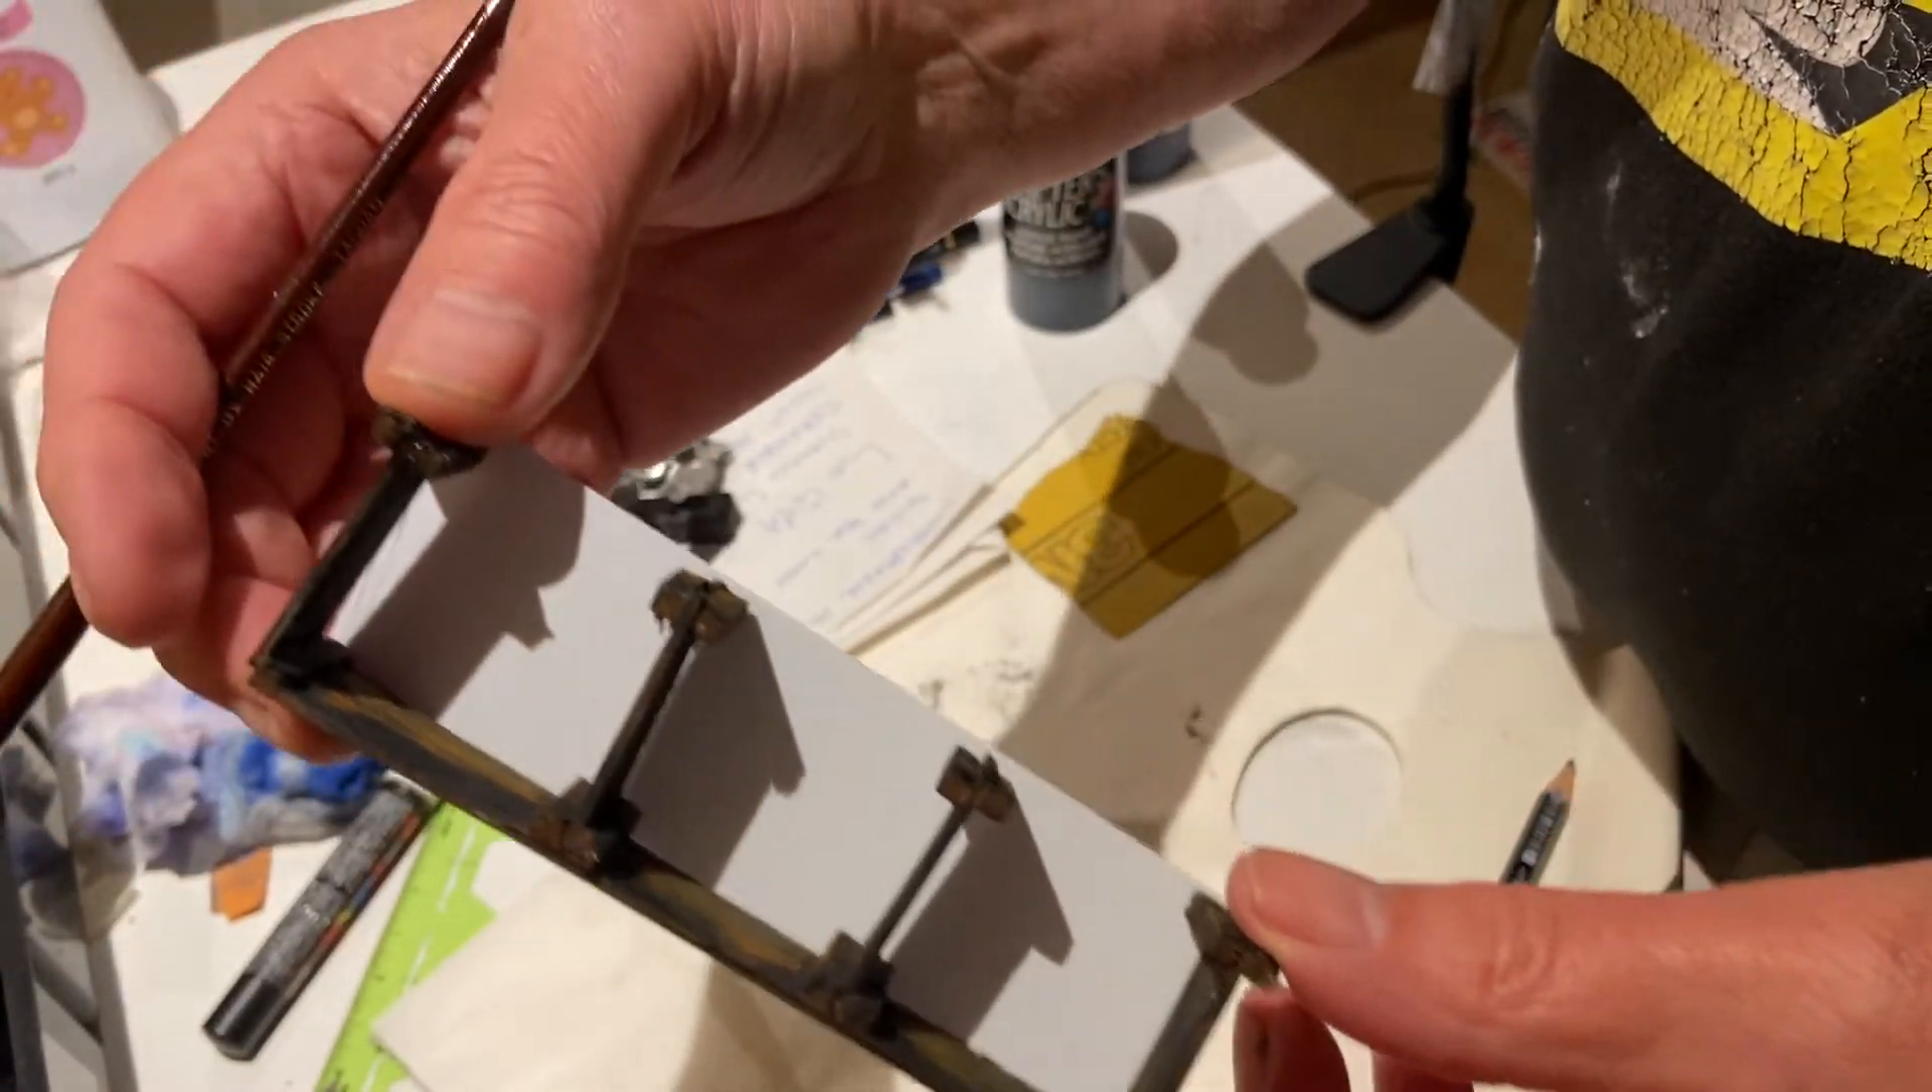I've glued a piece of plastic card to the bottom.